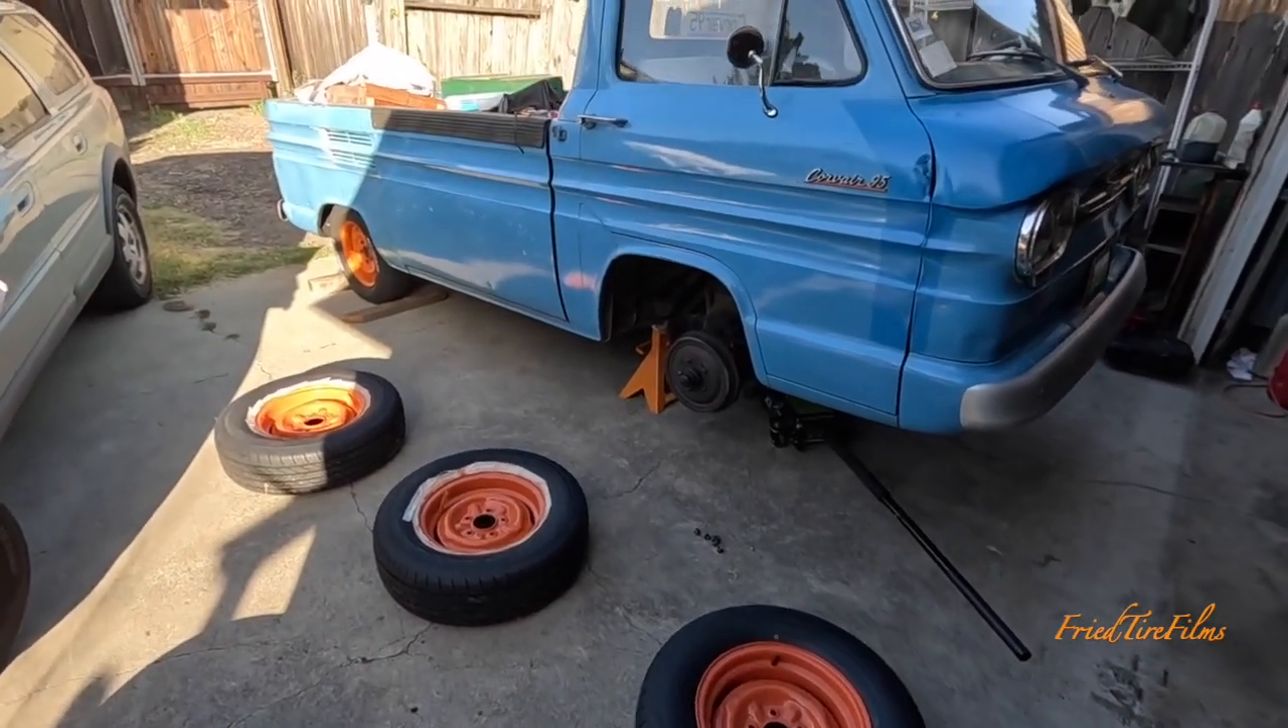I've got these tires here I got to put on and I have not figured out how I'm going to pack as you can tell.